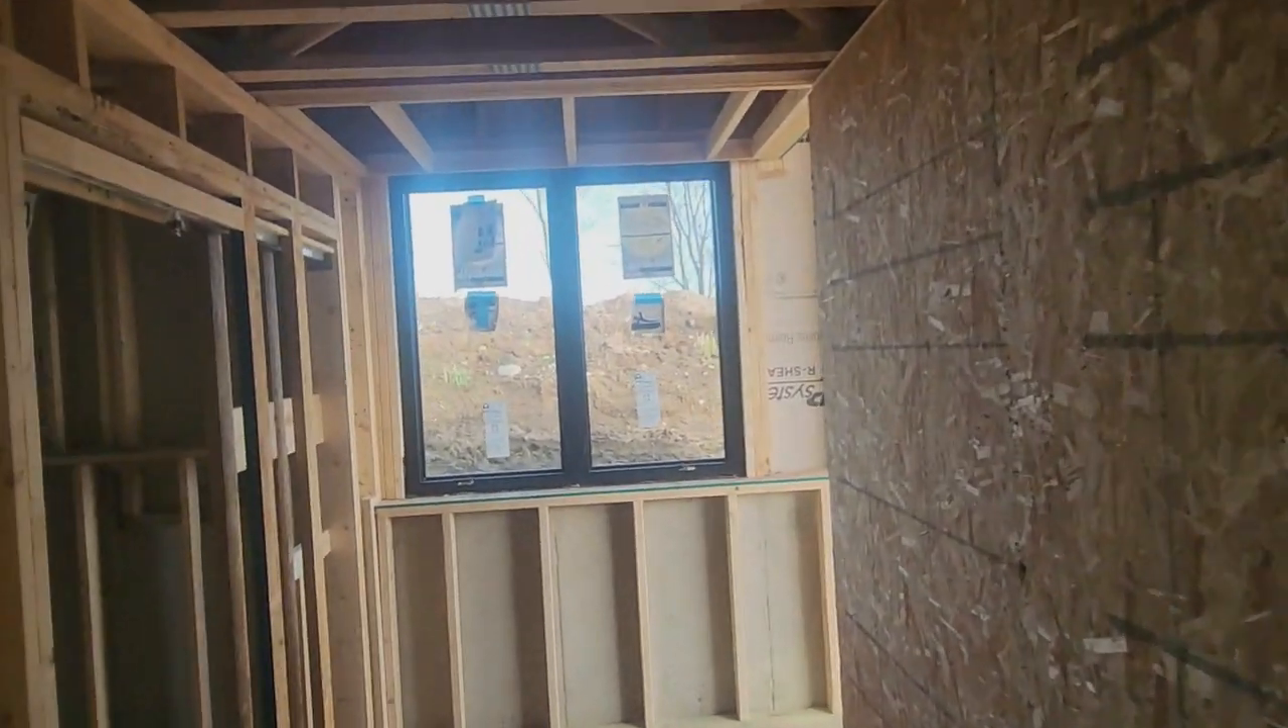Windows at the end of the primary suites are in.